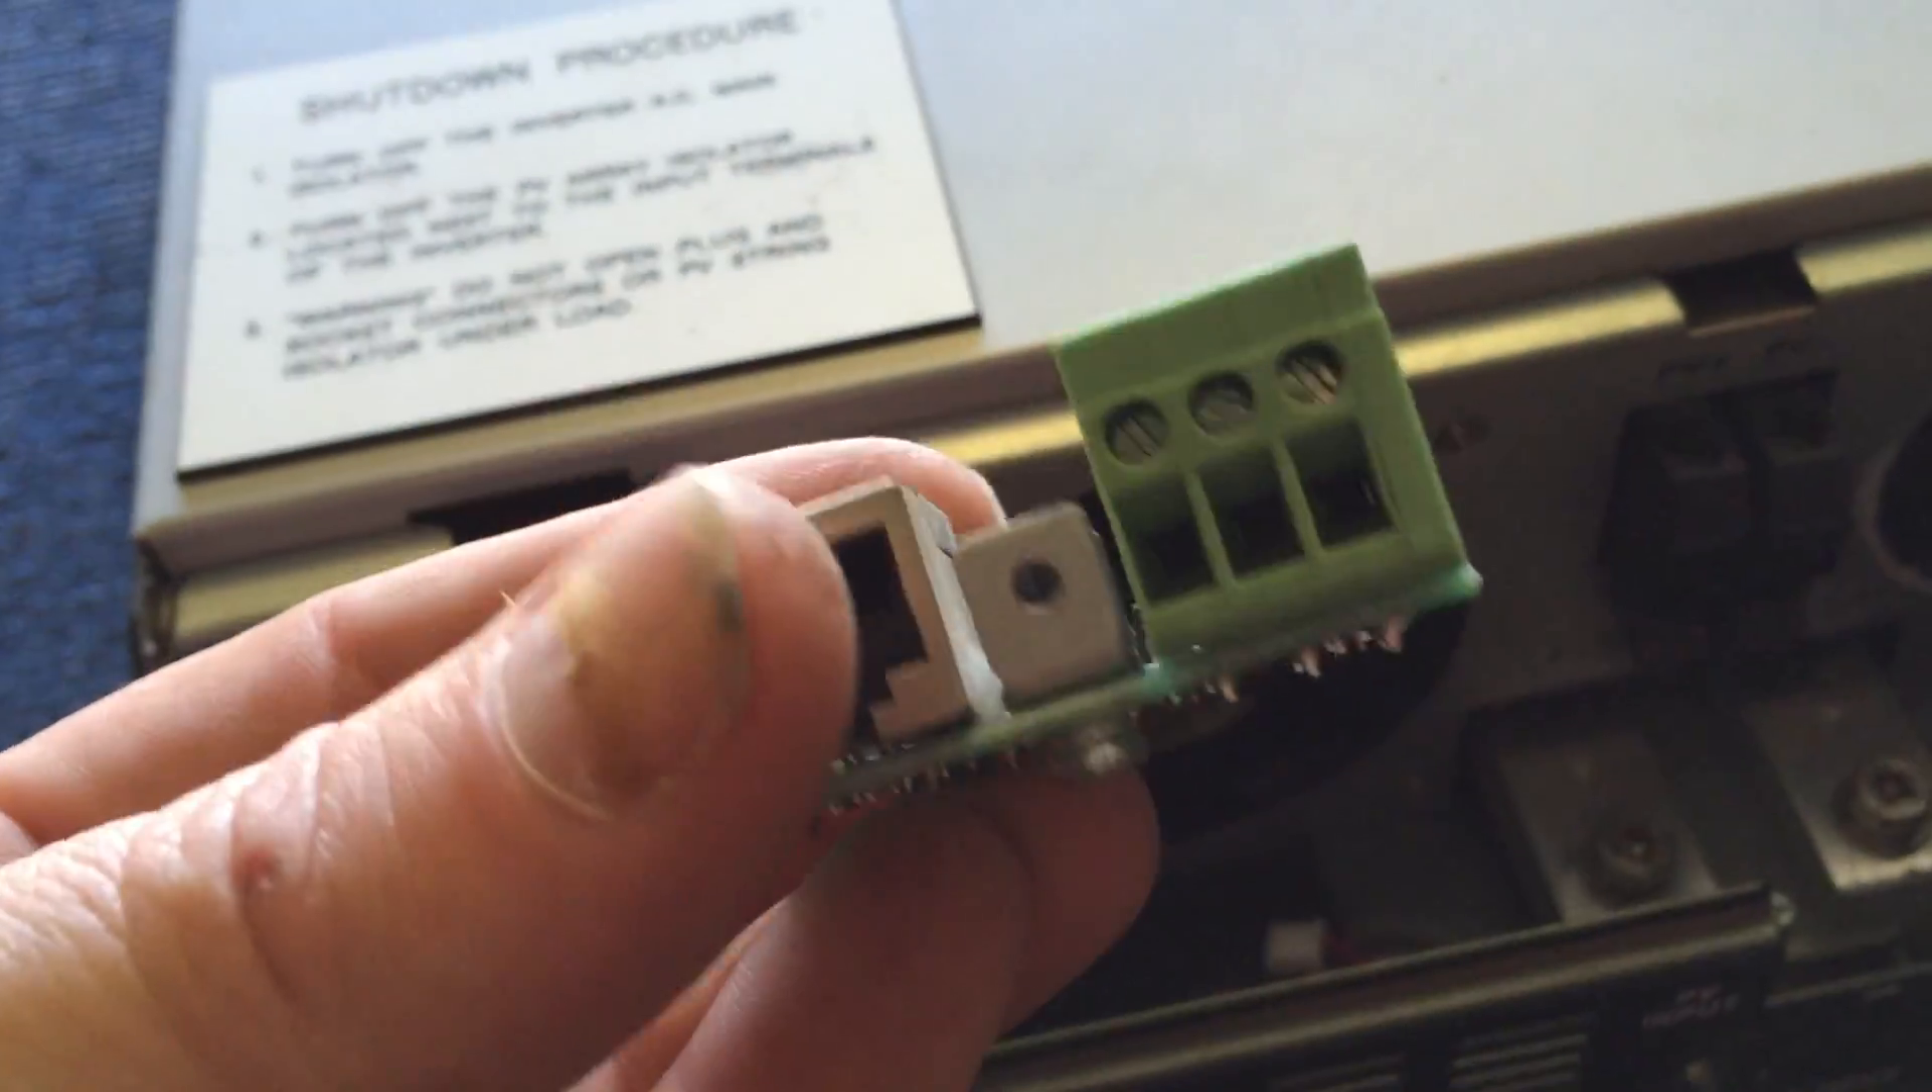What I've done is I've taken out this Comport board out of here.